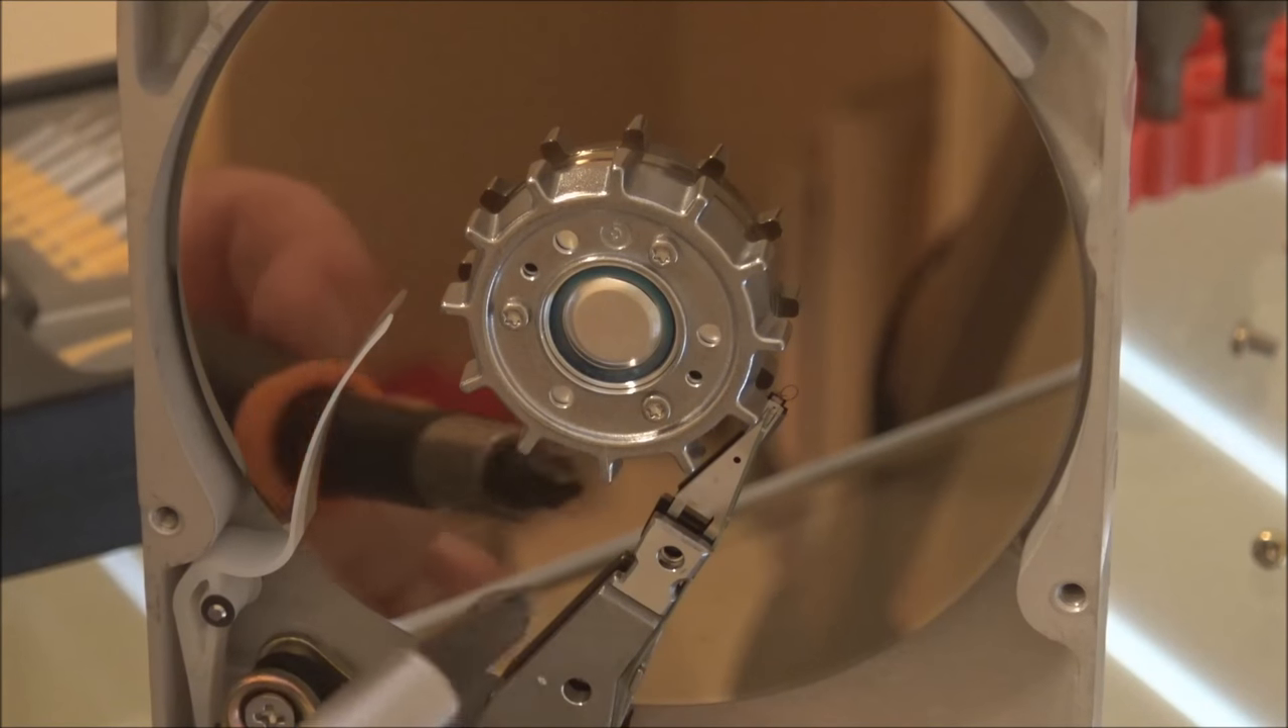Look how close the heads are. They're almost touching the center of the hub. They're far too close in.